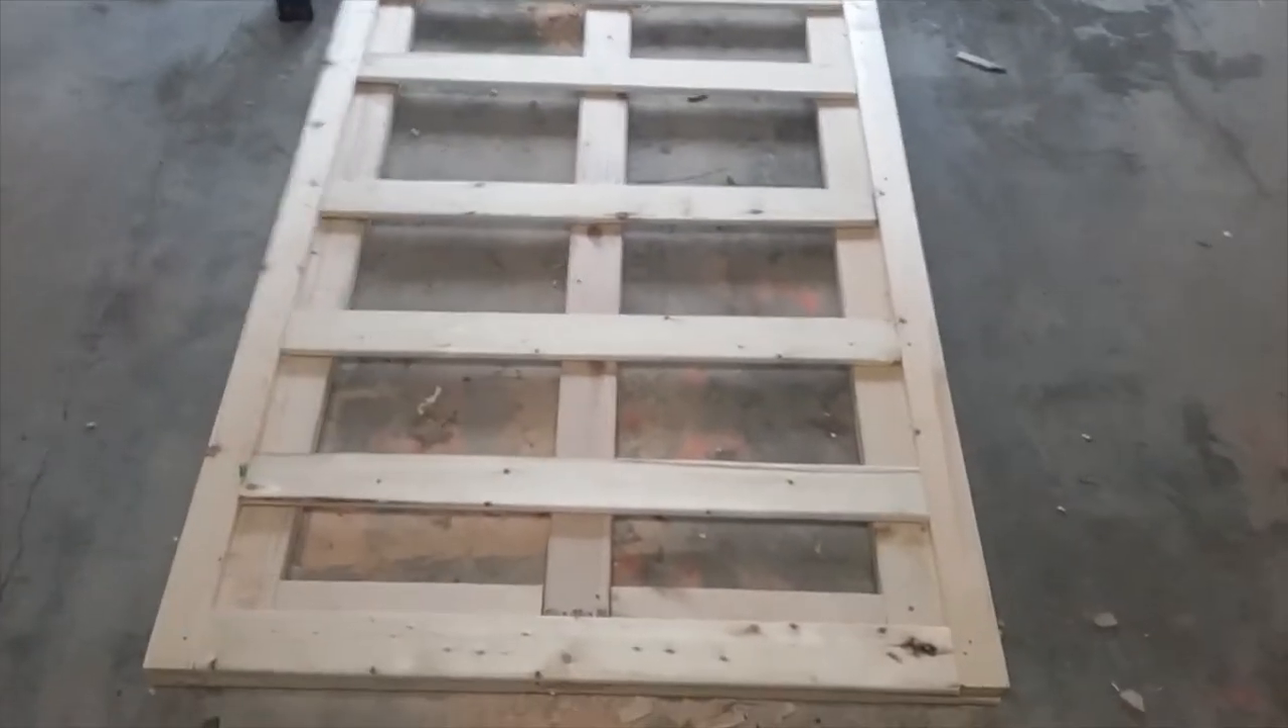Got the slats in now. I am going to screw them.